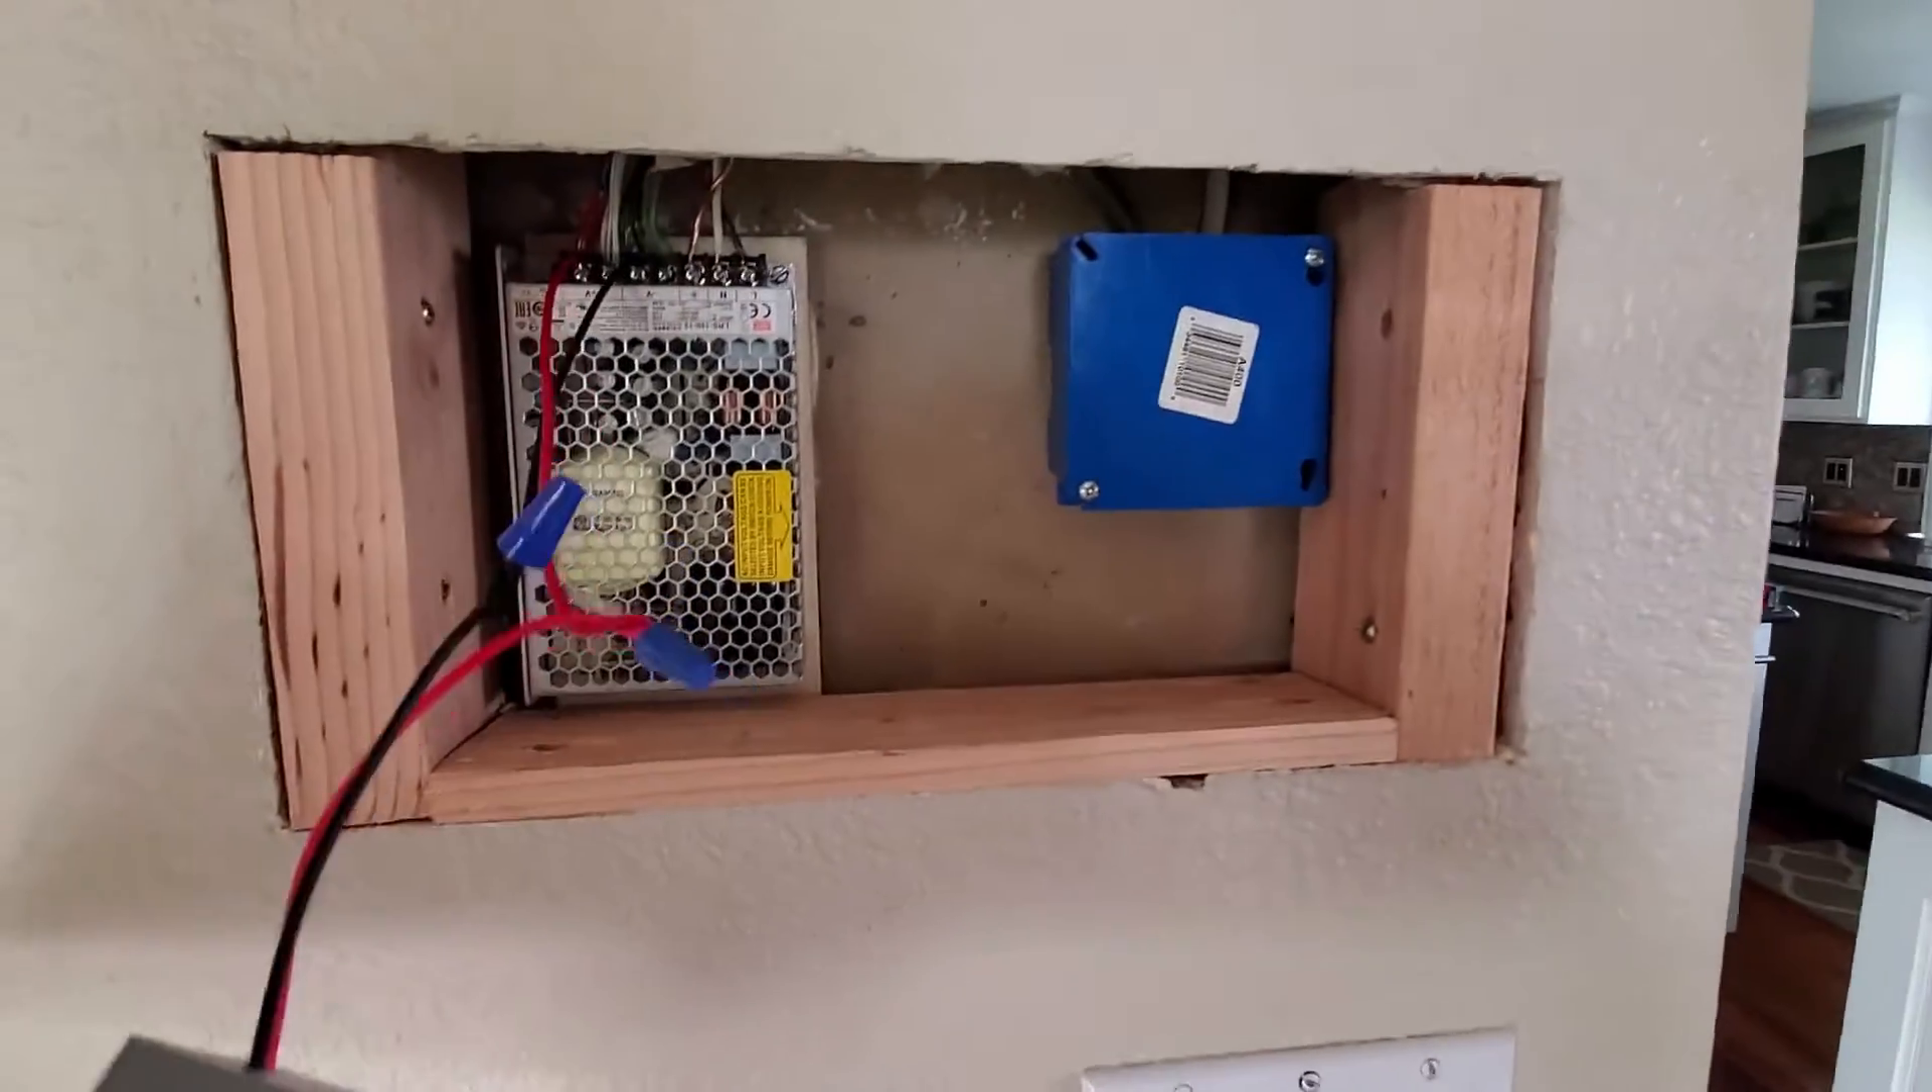And so you can see I've got the cover back on the AC connection box.